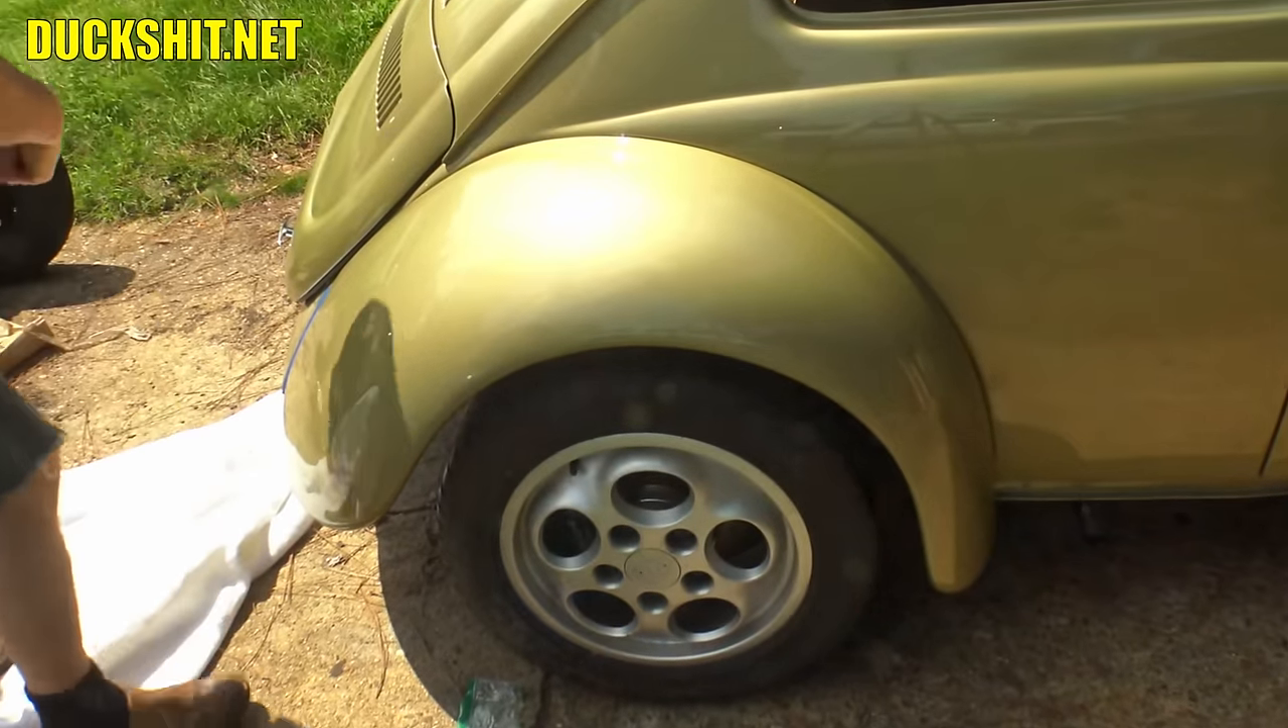And there it is. We got us a fender.